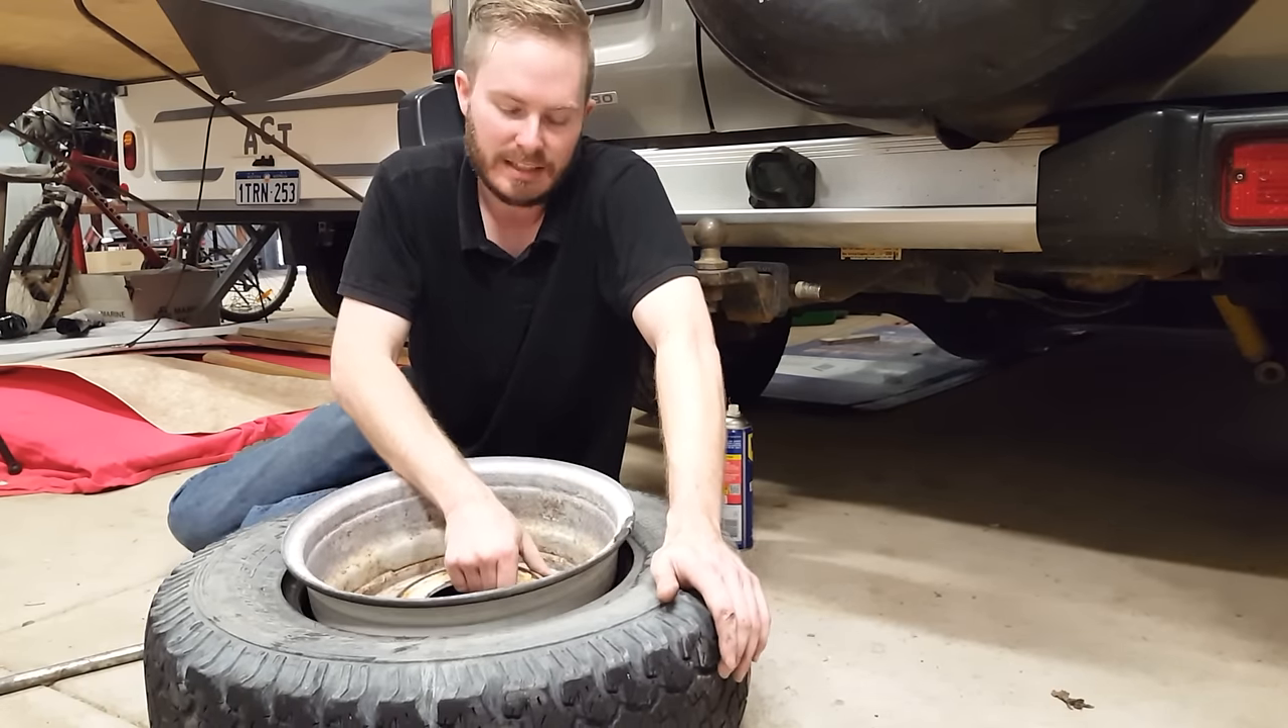That's one side of the tyre off. I've got one side over.